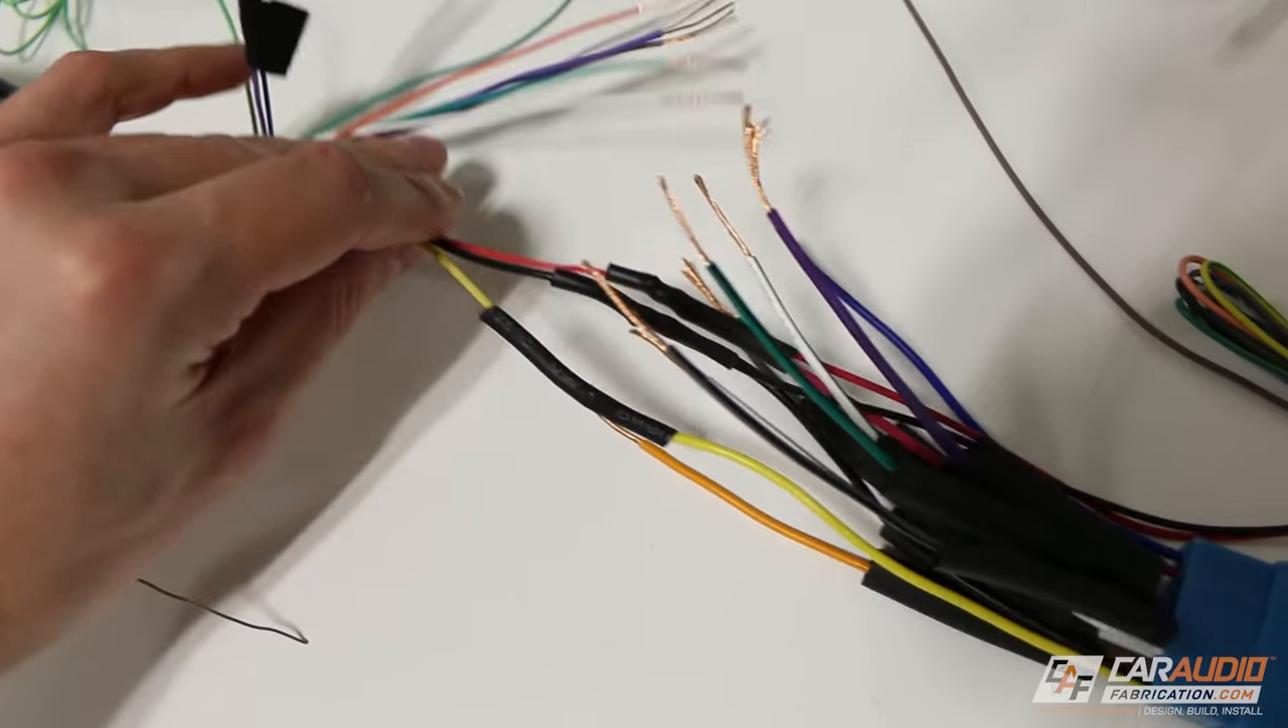I've made a few connections already off camera. I'm going to finish these up.